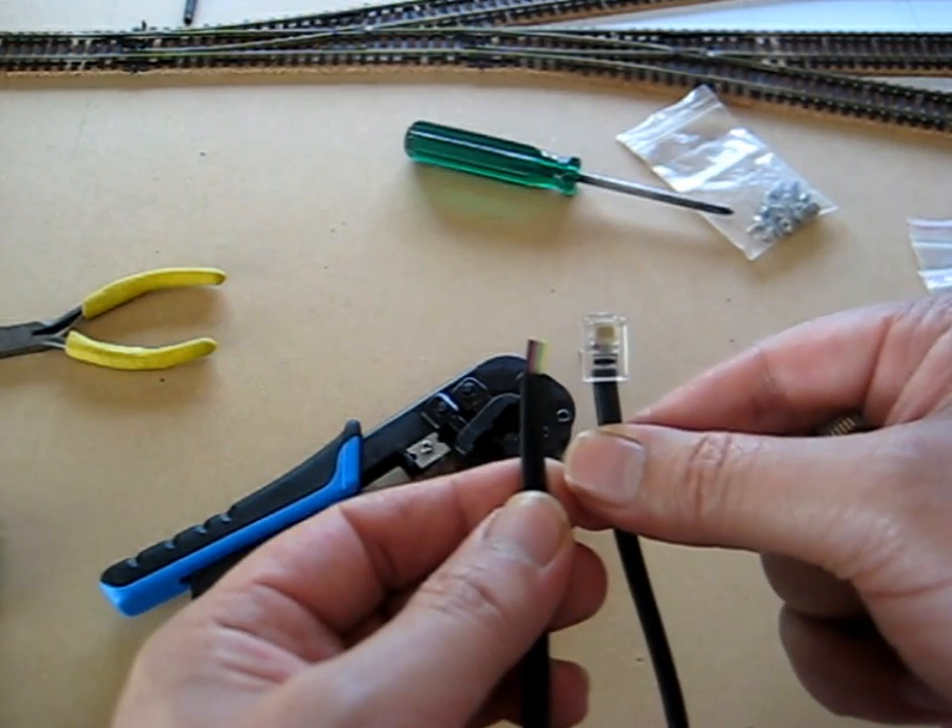Now I've cut the cable to length and all I need to do now is put the plug on to this end.